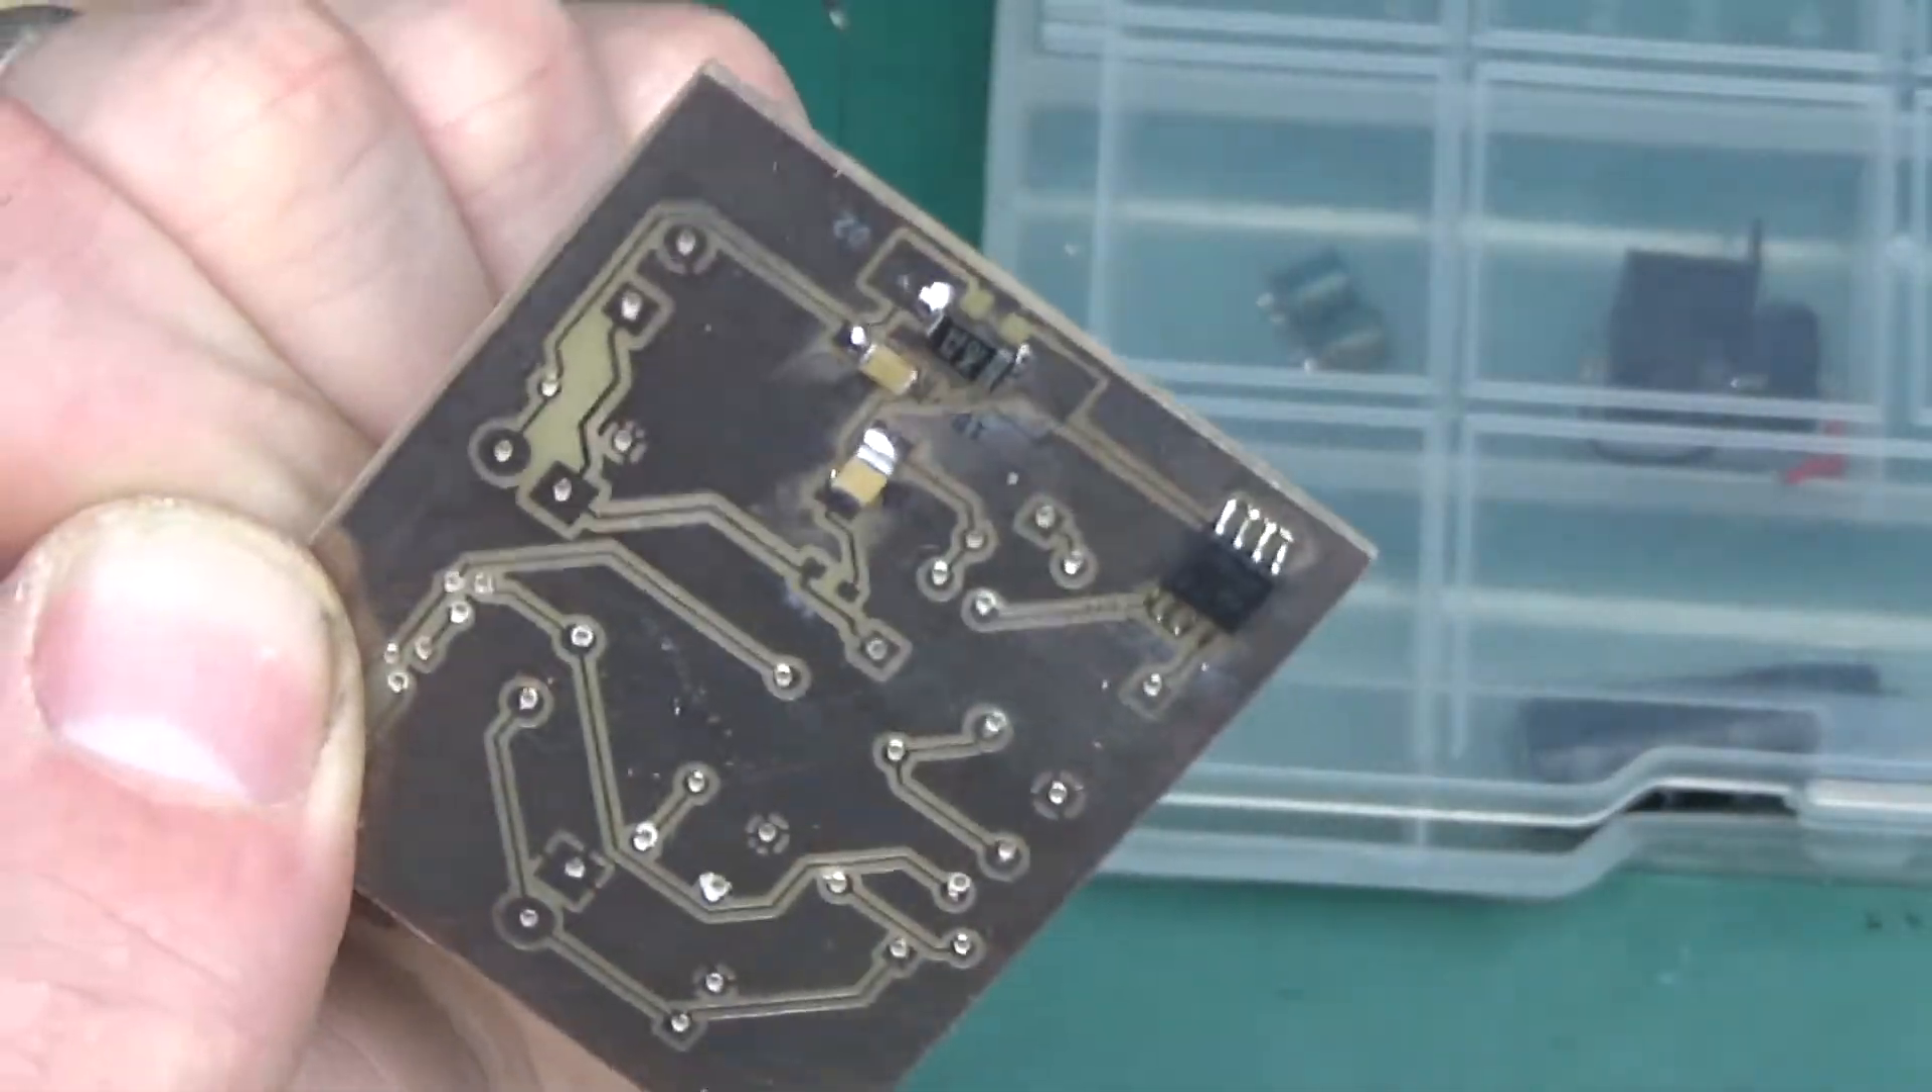And that's my surface mount parts done.